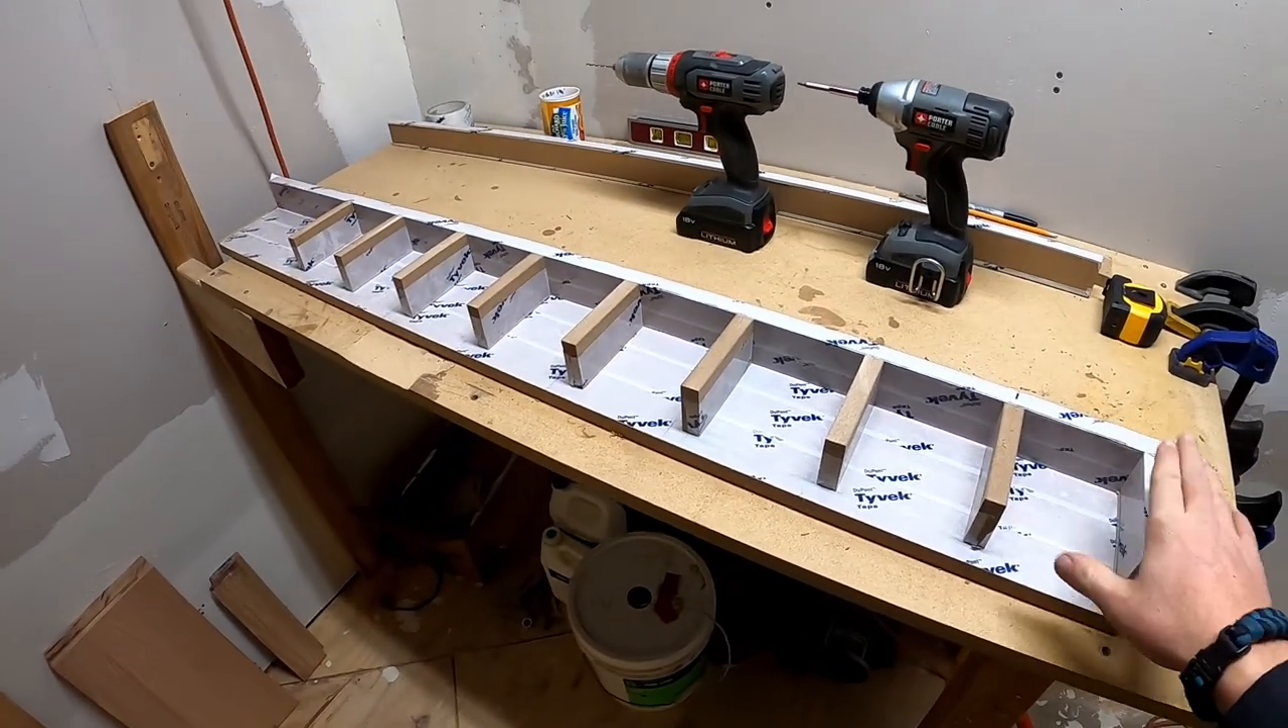I did finish out the rest of these blocks now we got to get the front face plate on.